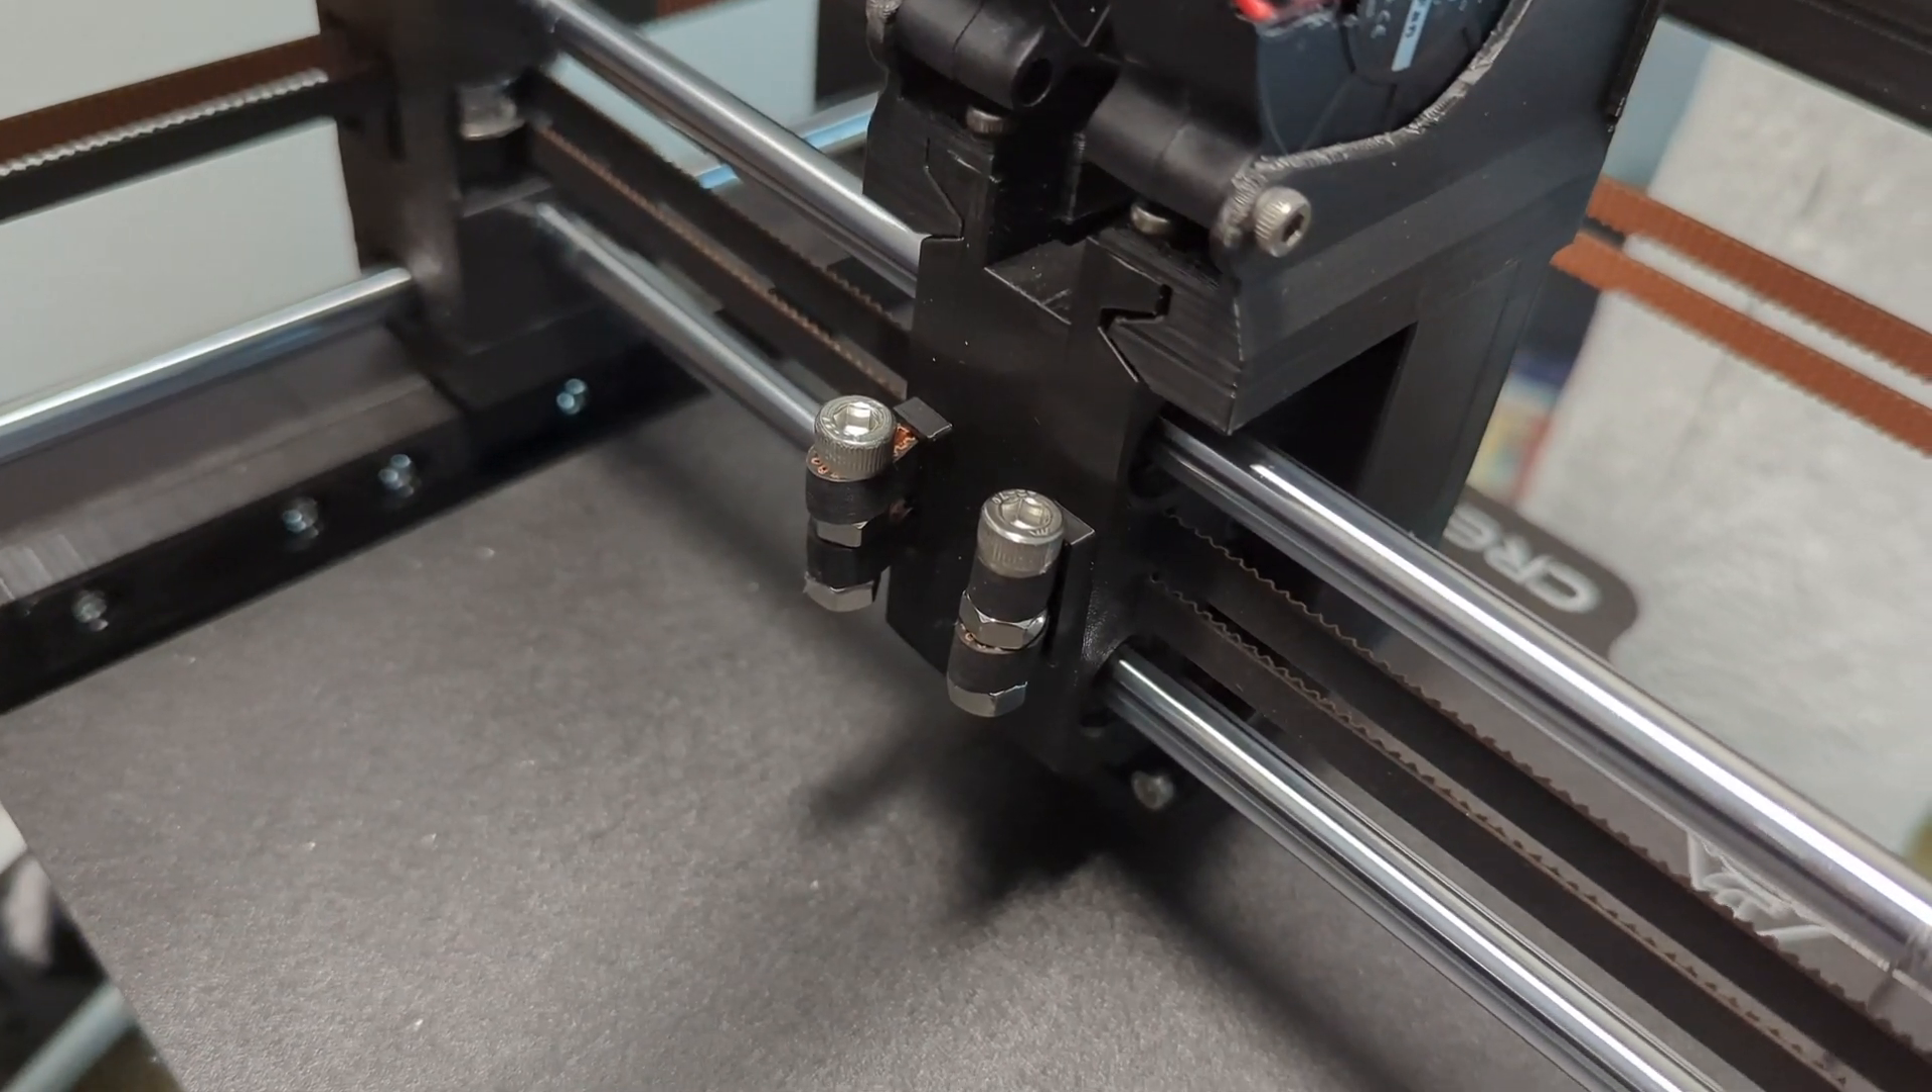I have used two M5 screws and nuts to make sure that the belt does not slip out on higher speeds.